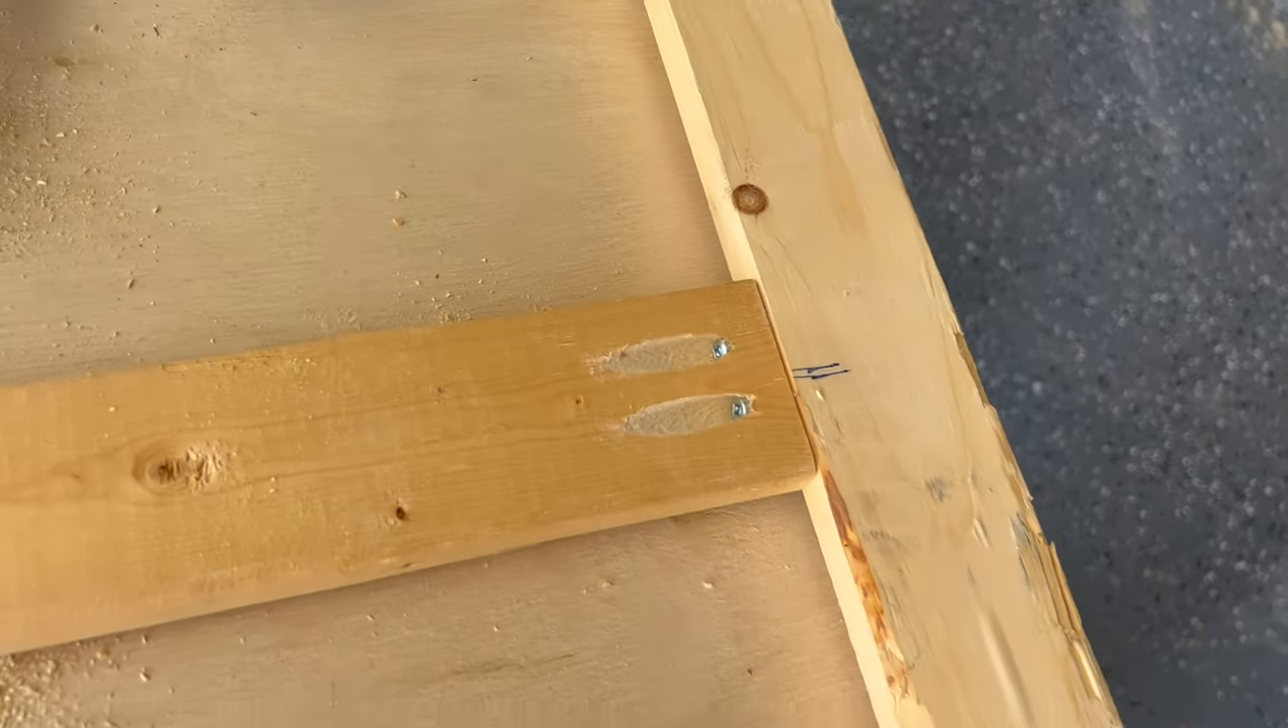I drilled holes in this center piece, clamped the two boards together, and then attached them using the screws.